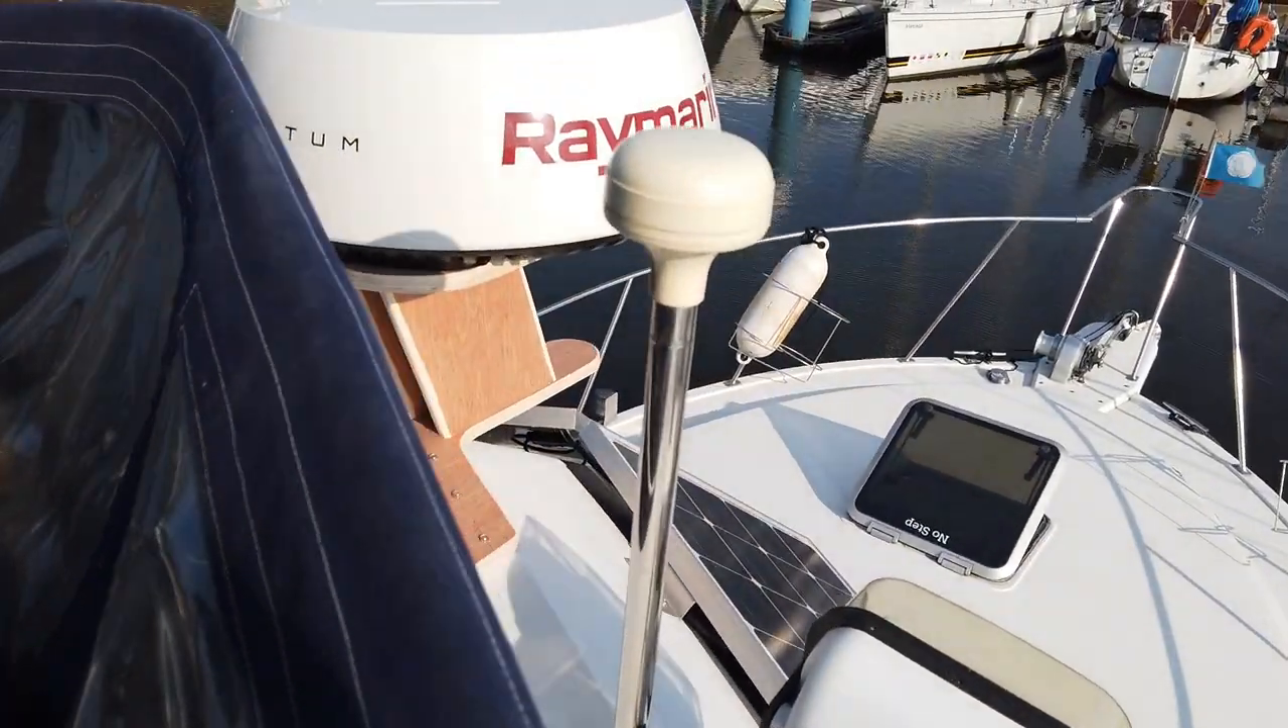And there's the radar installed, we've just done a temporary test to make sure that it doesn't interfere with any instruments, especially the compass, and it doesn't.